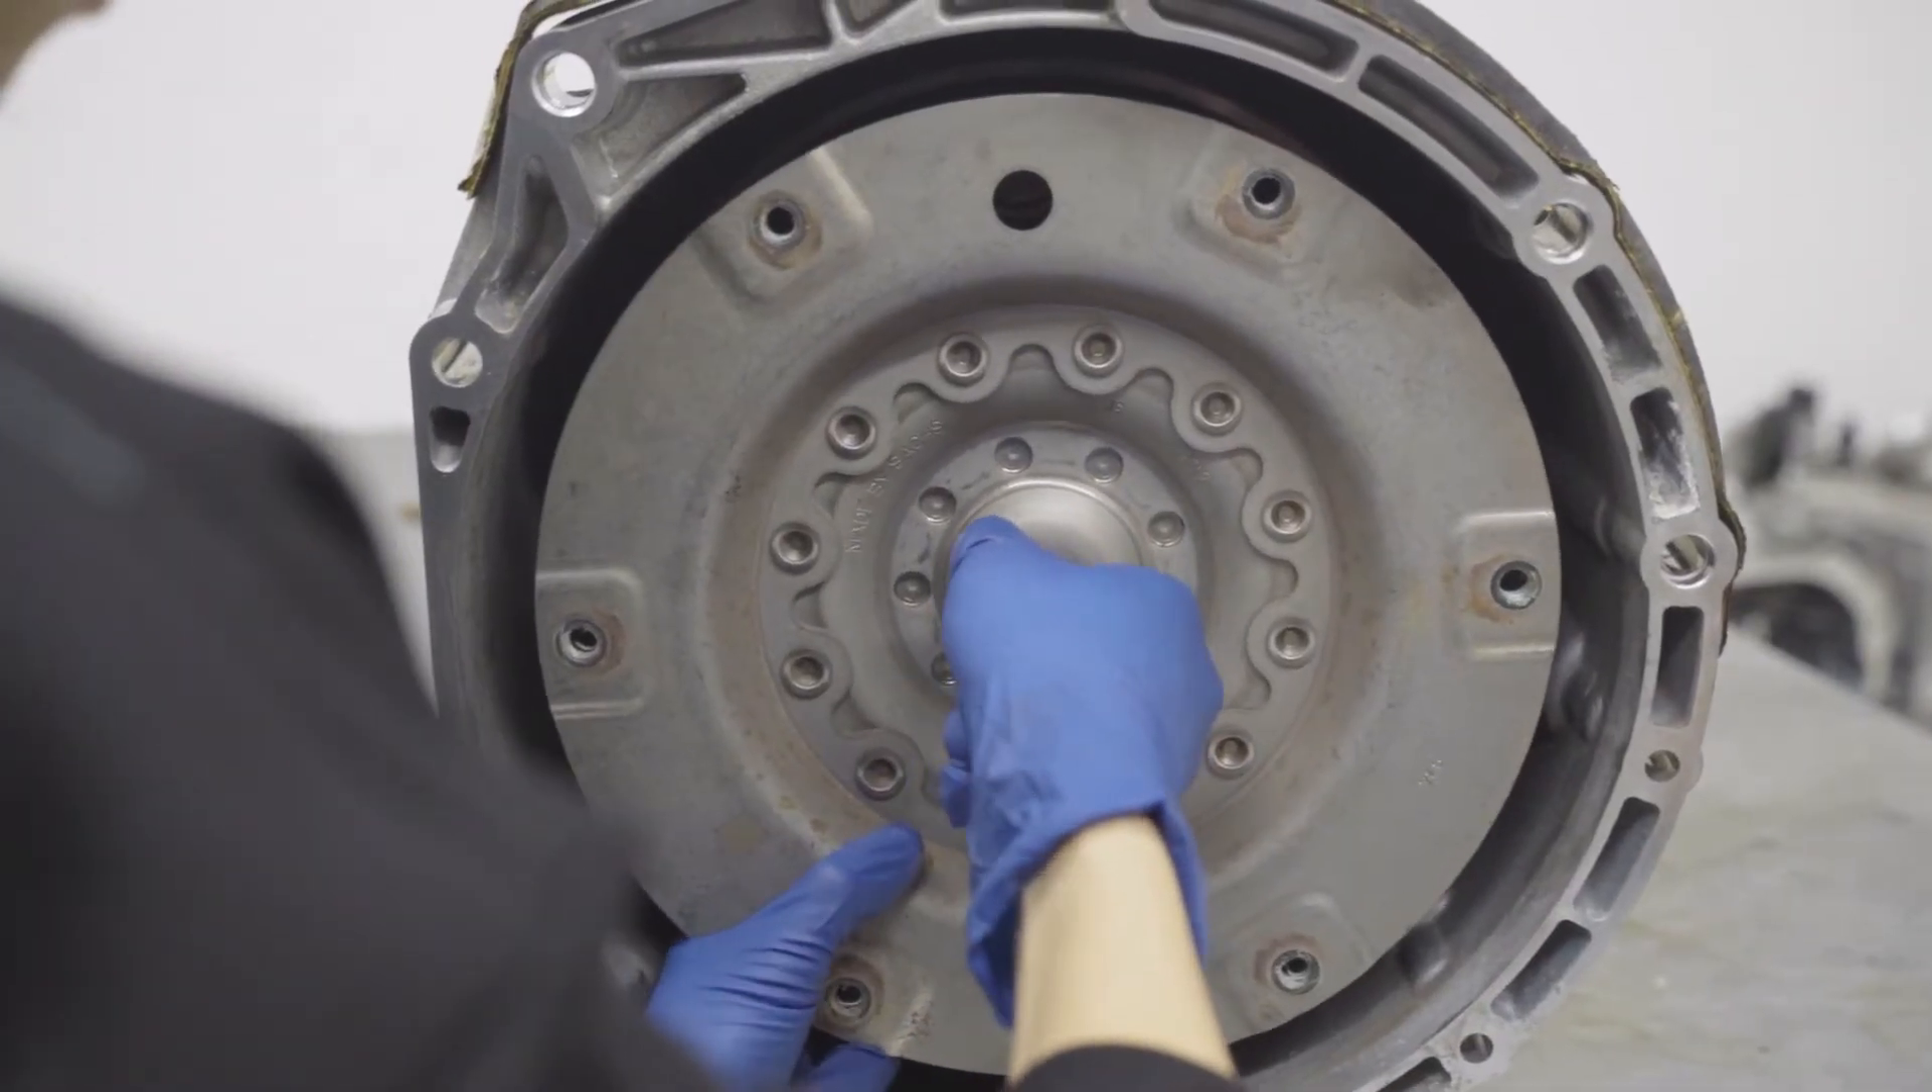First off, we're going to start with the transmission out of the car already of course.